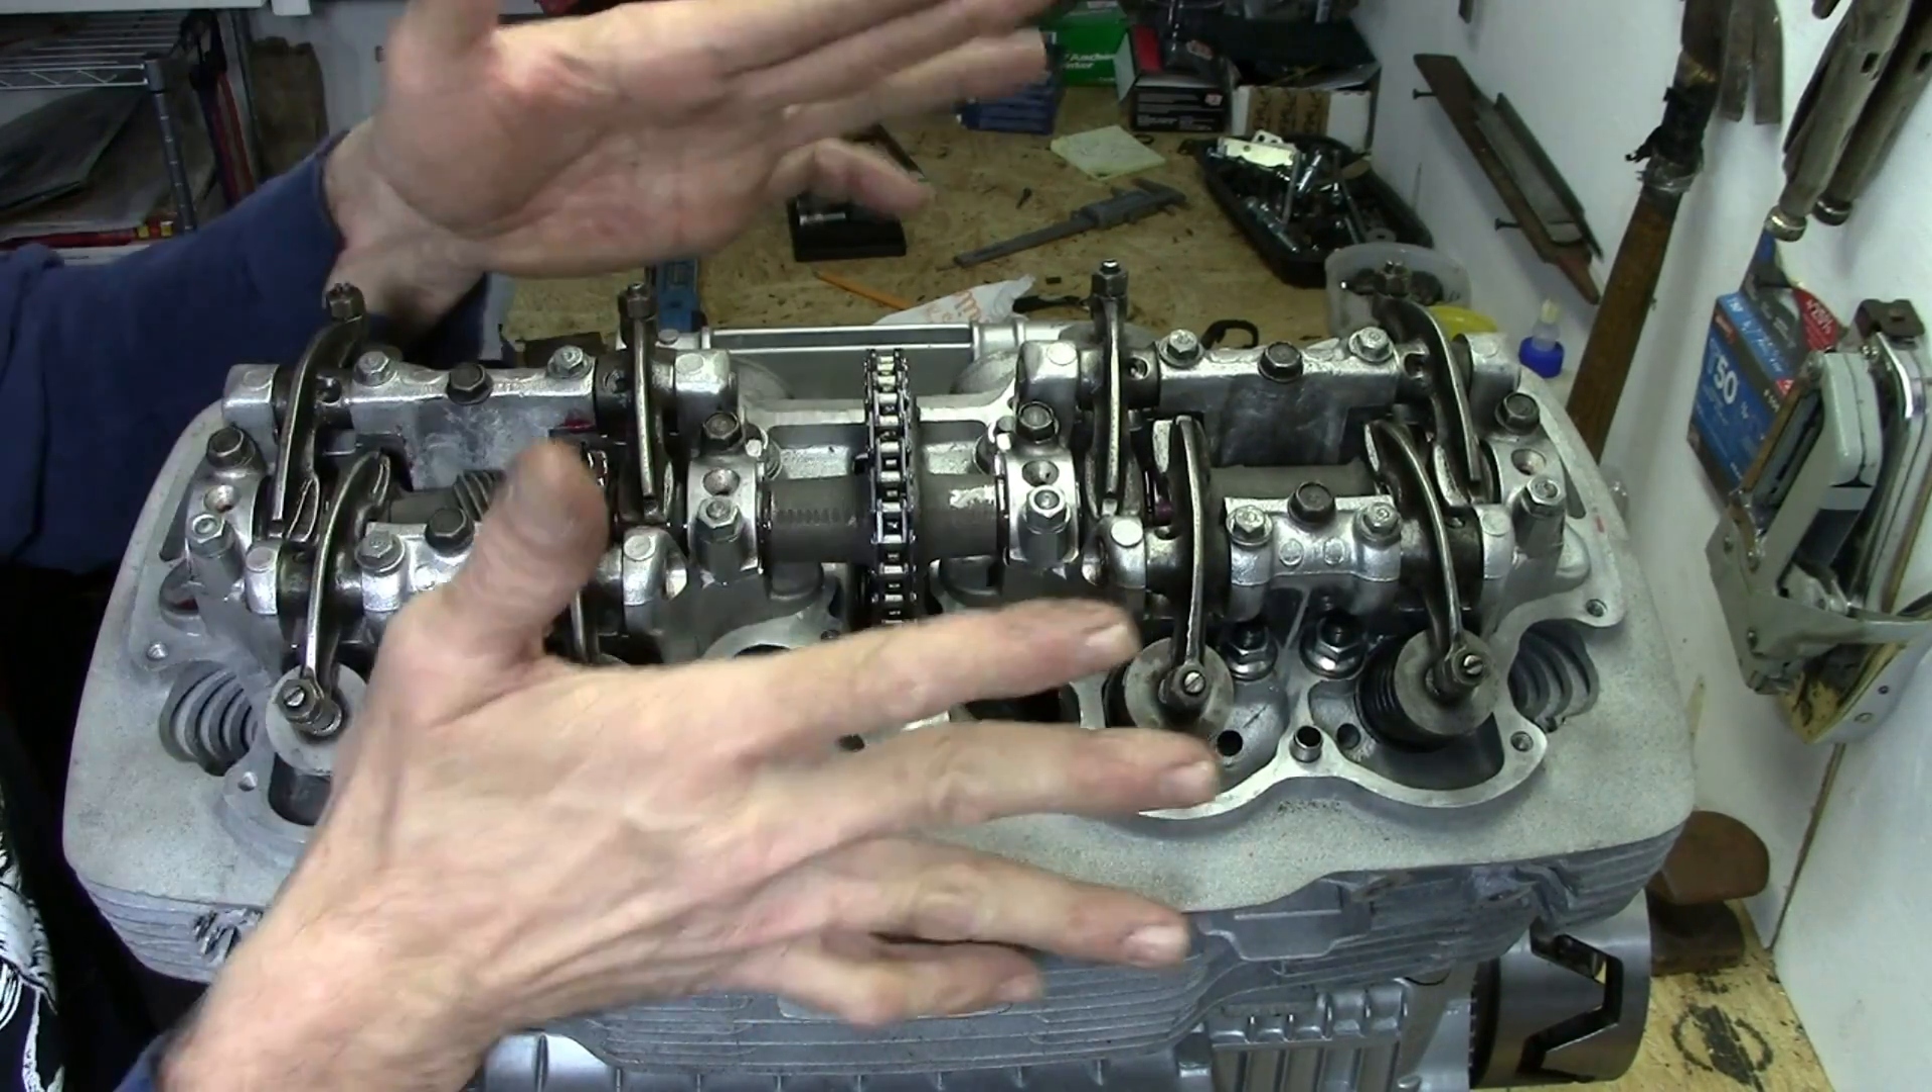We're going to leave it like this for now. We're not going to put the valve cover on yet.